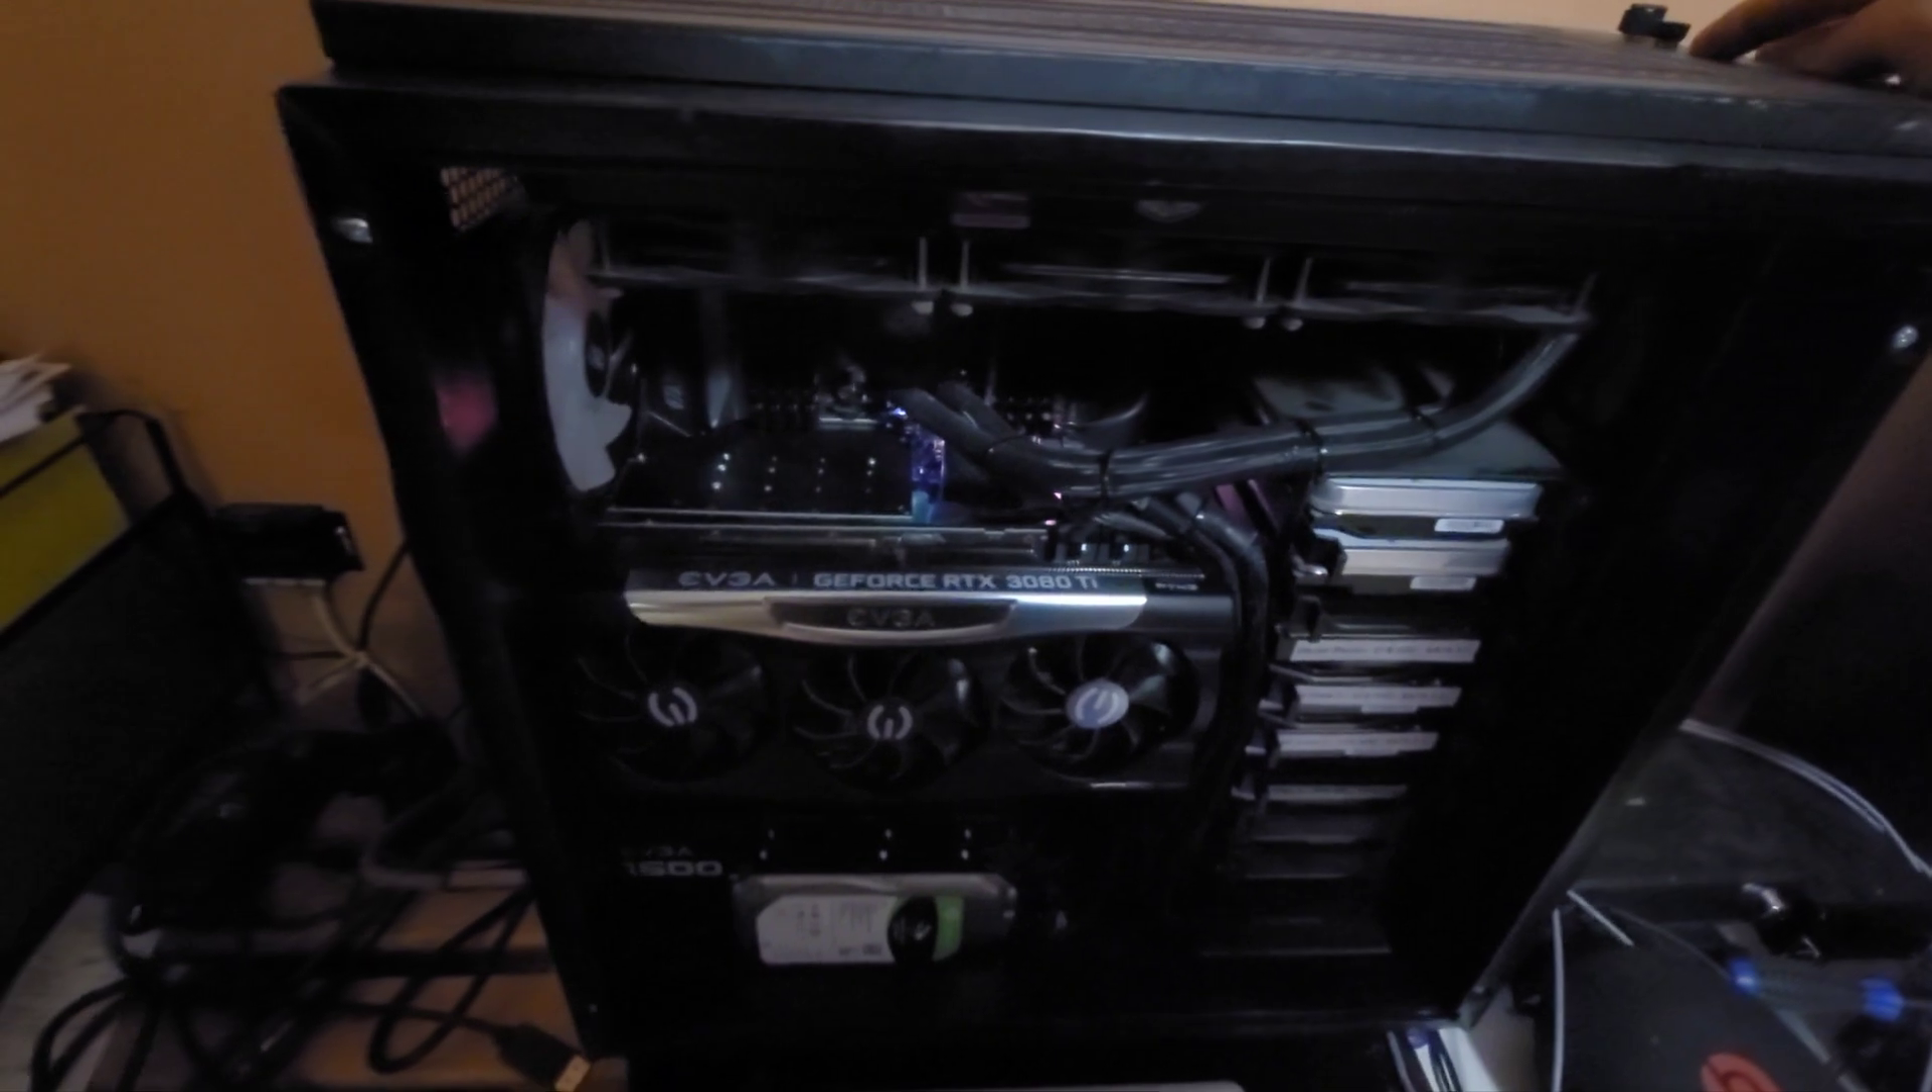The card's back in. It's back in there.